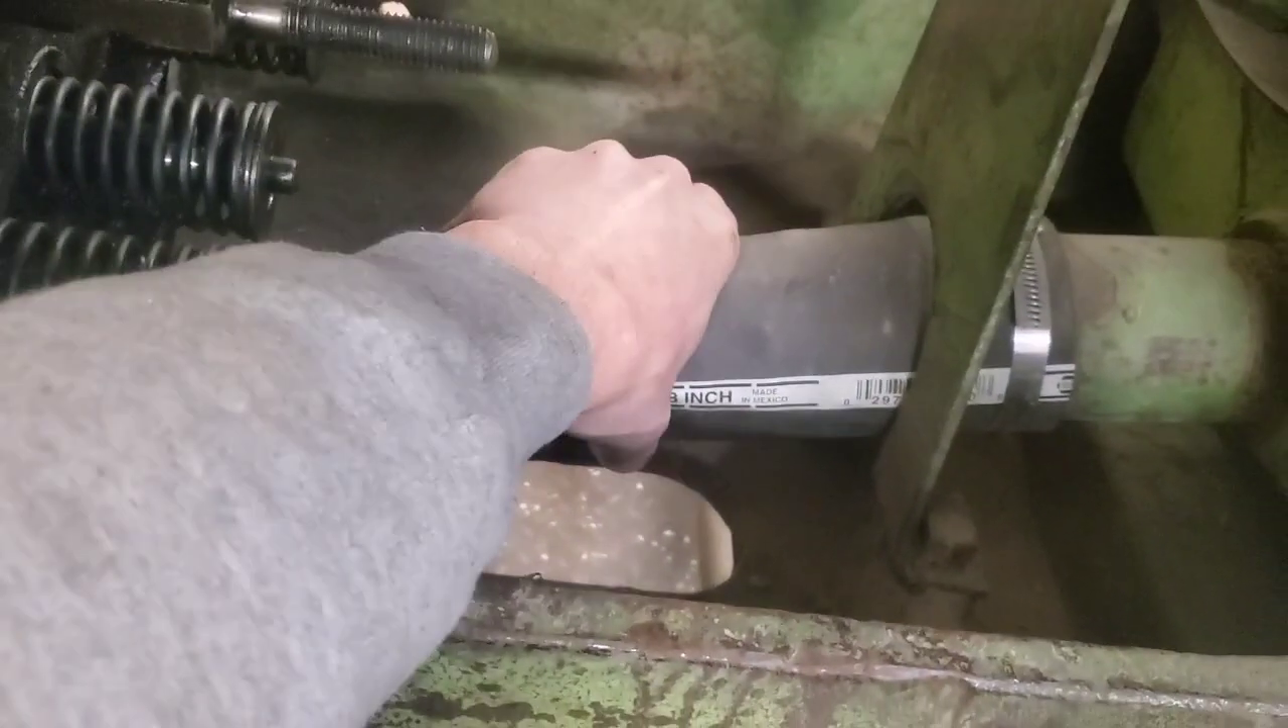But you can't get these out but what you can do is keep them in like this and then we still got to get this hose off of here yet.